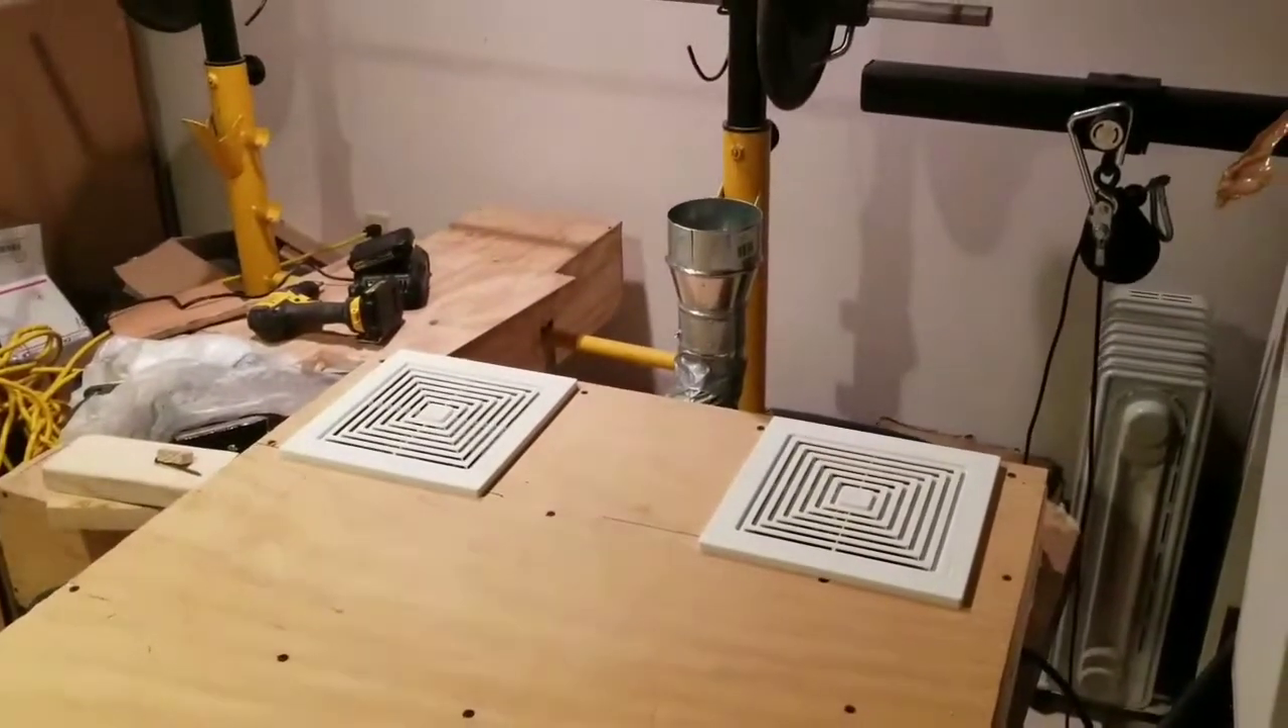As you can see the grills are in place.